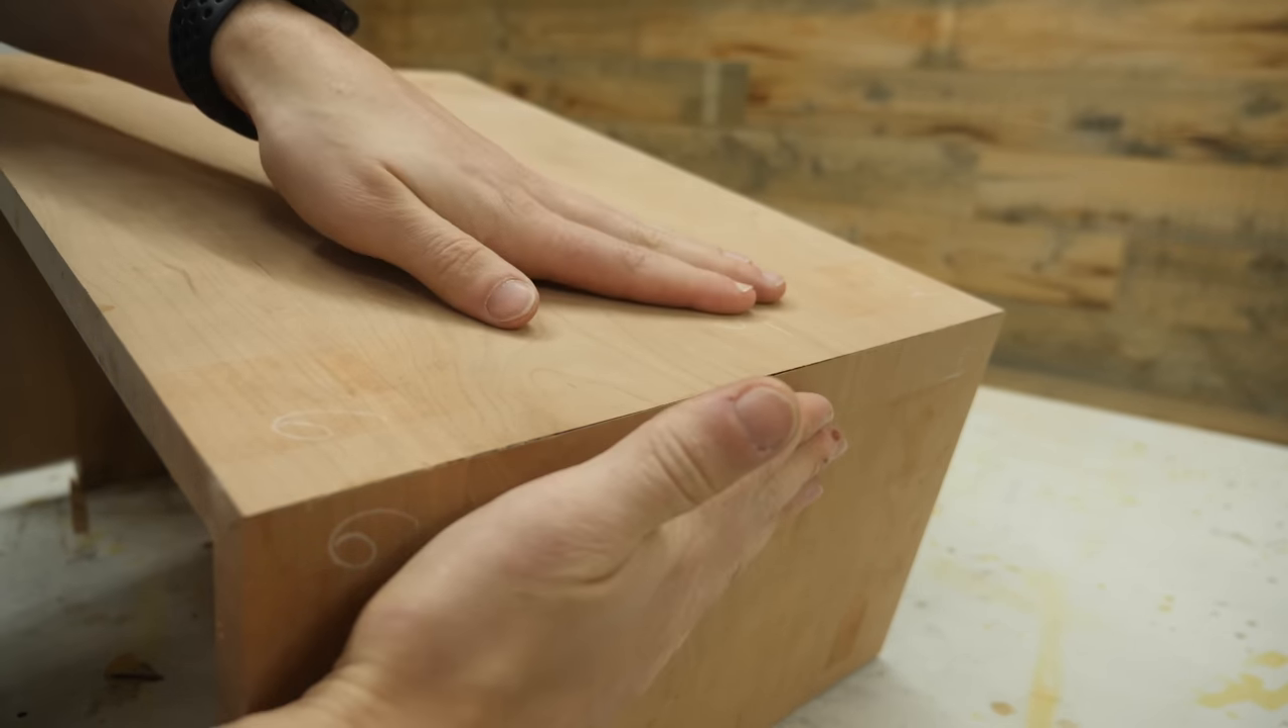So on this edge here, even with all the clamping pressure and everything that we had, there are still some small gaps.